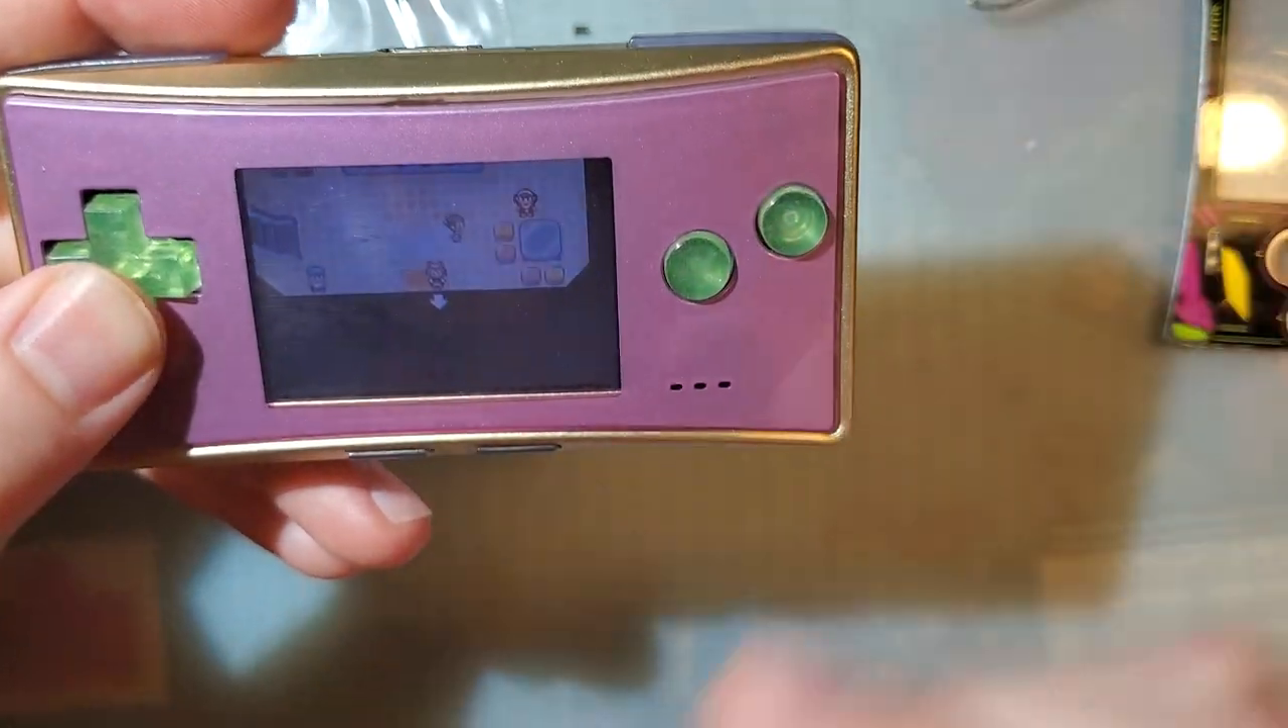So the faceplate actually fits on the shell pretty decently no complaints there.